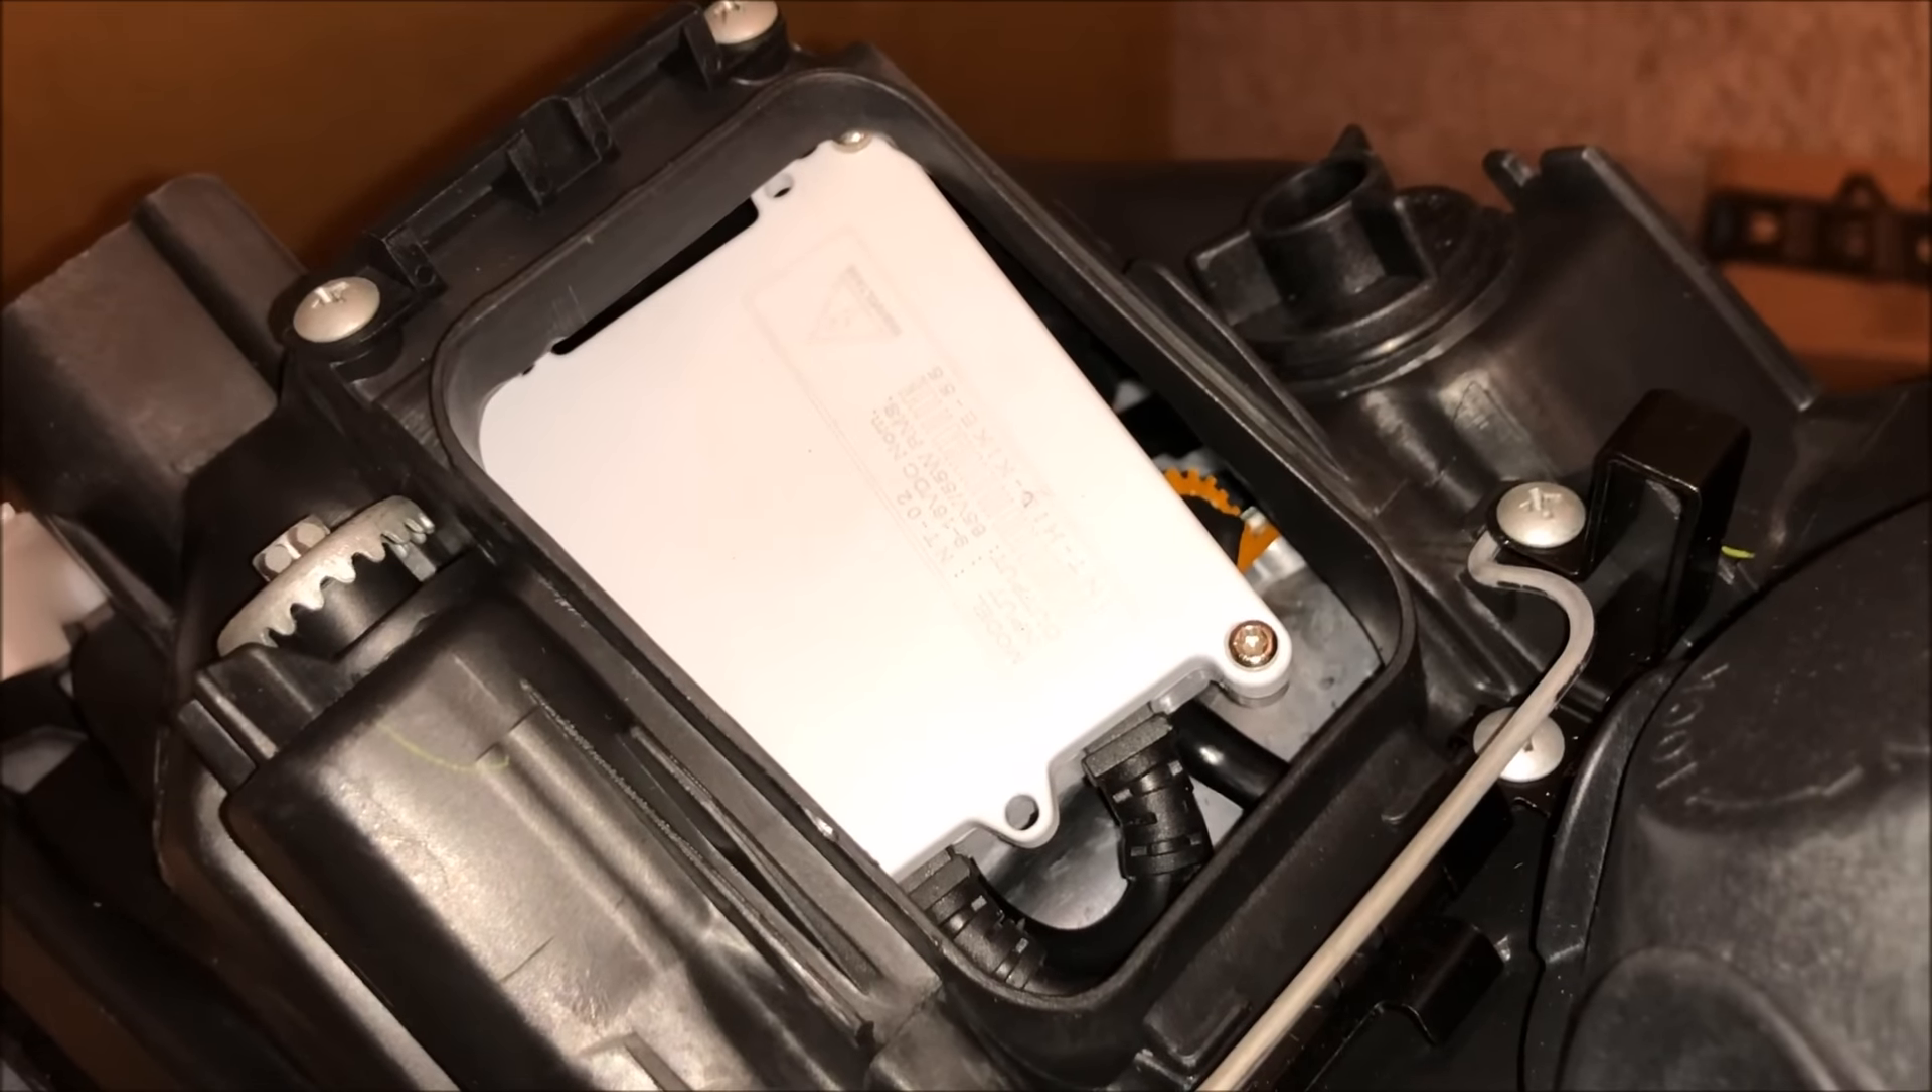So, as you can see, I was actually able to fit the HID kit inside within the headlight. And, obviously, it's a very tight fit in there.